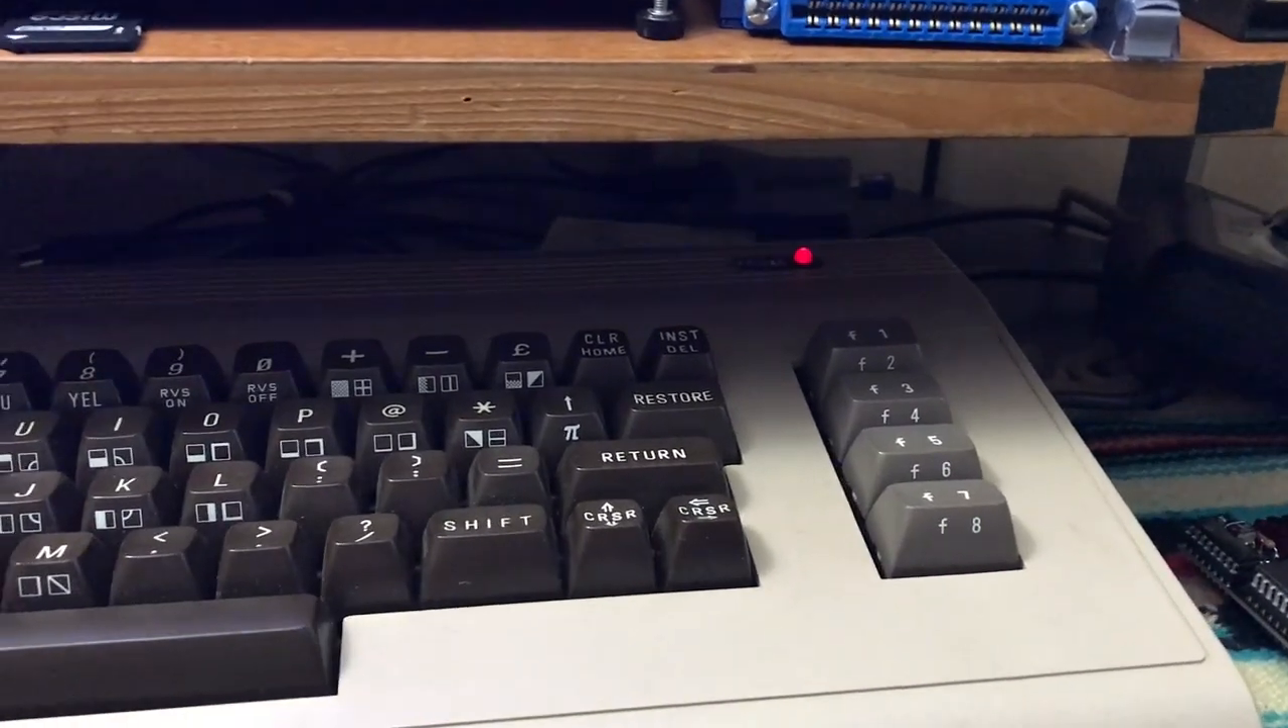All right, so I've got the, uh, top back onto the Commodore 64 here.